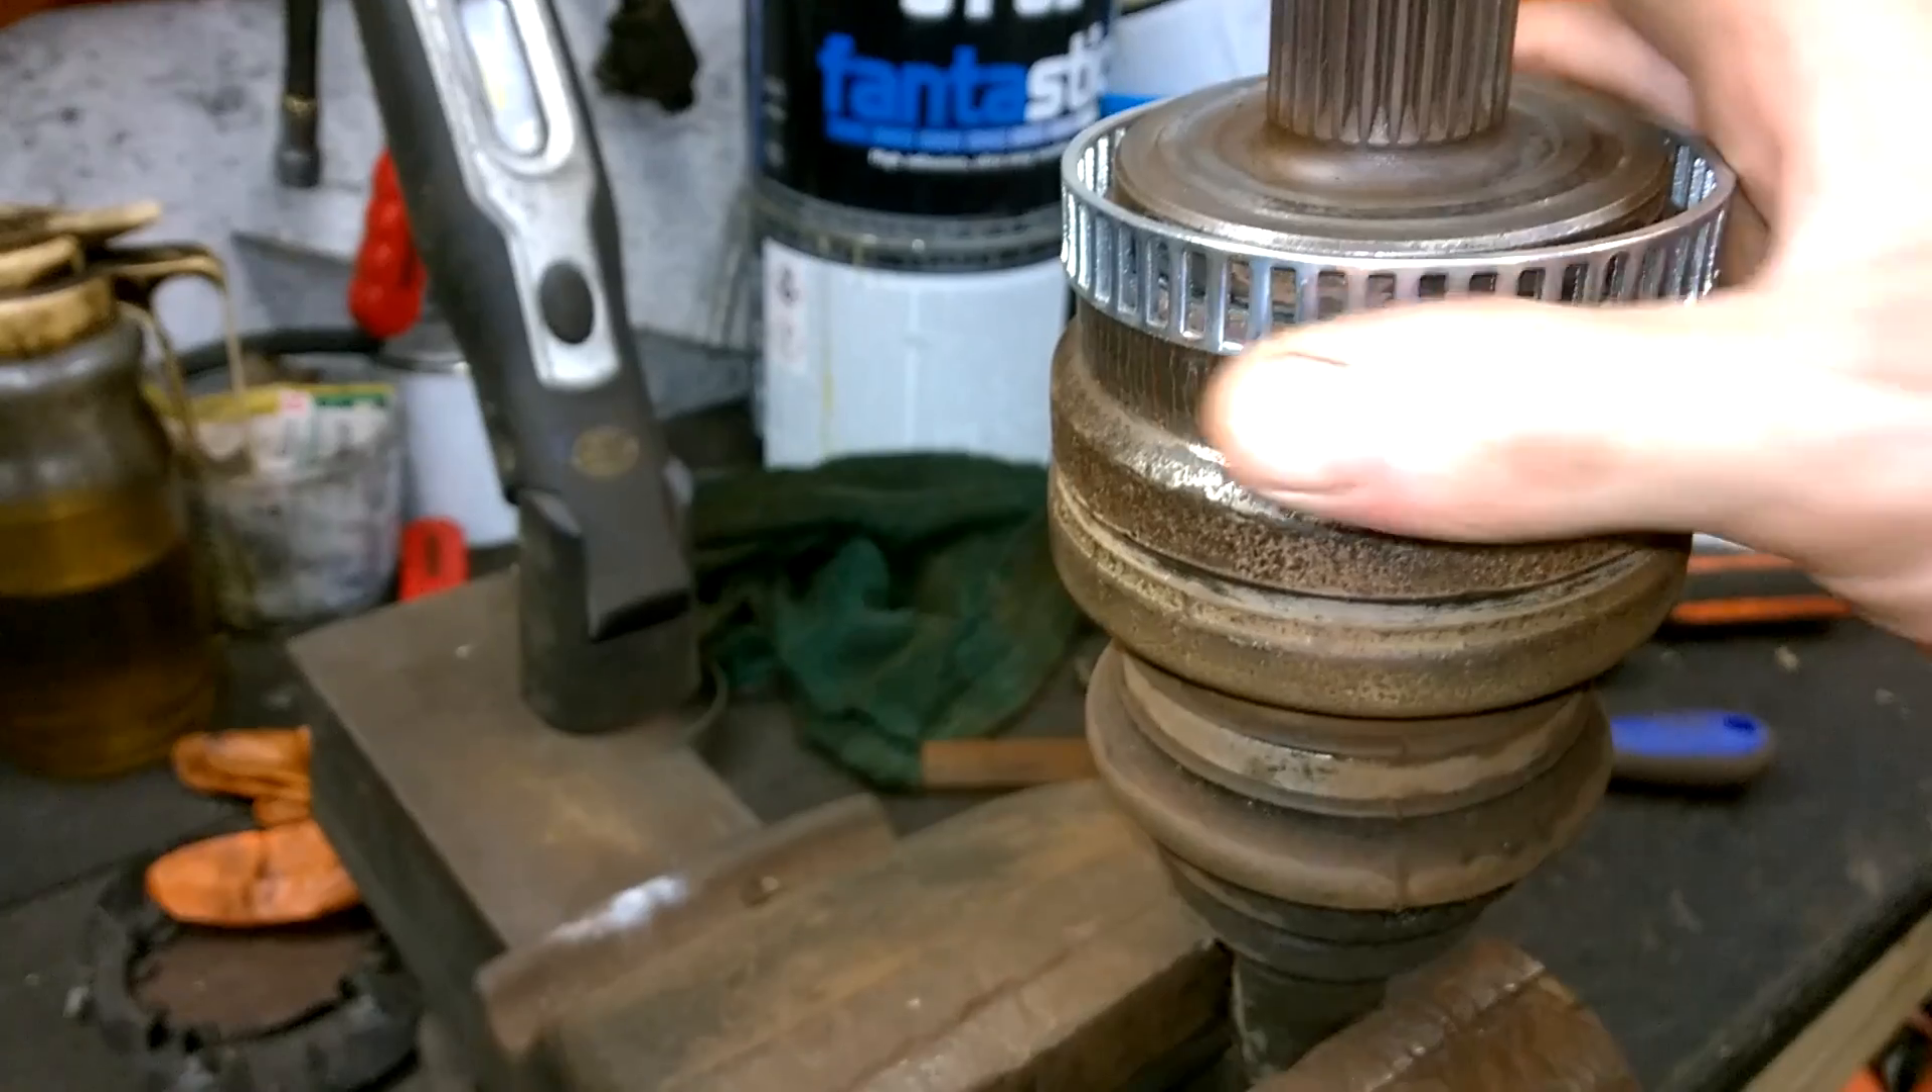Now this ring is just starting to slip on.